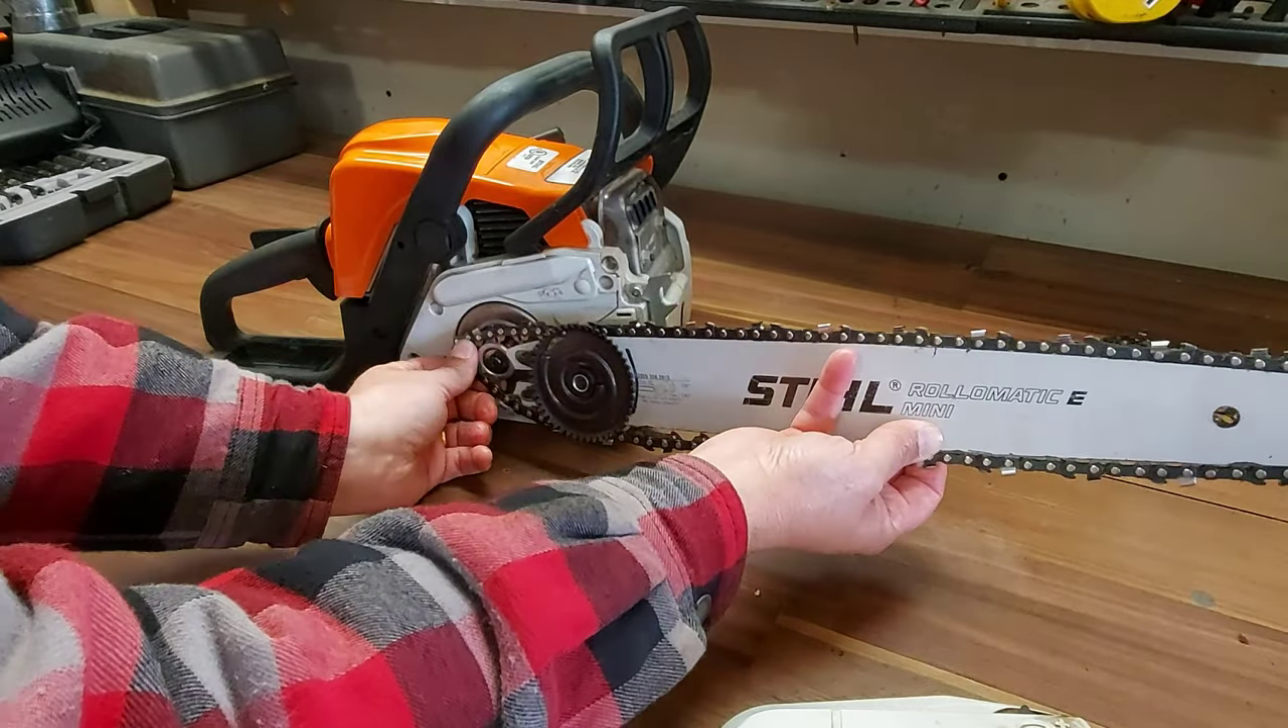And then see how our chain is fitted nice here in the groove along the top of this bar and along the bottom of the bar.